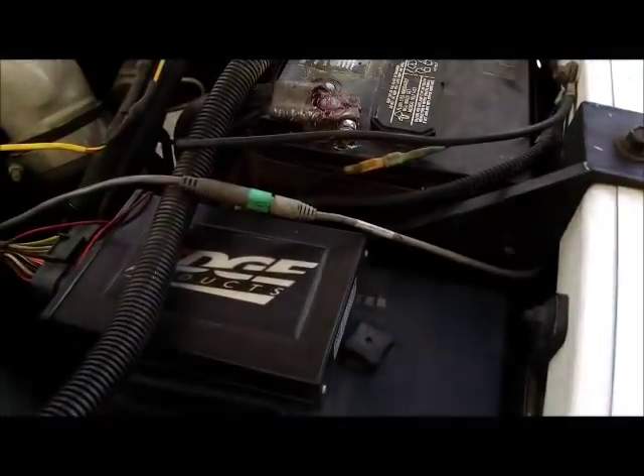We have the chip back in place where it was mounted.